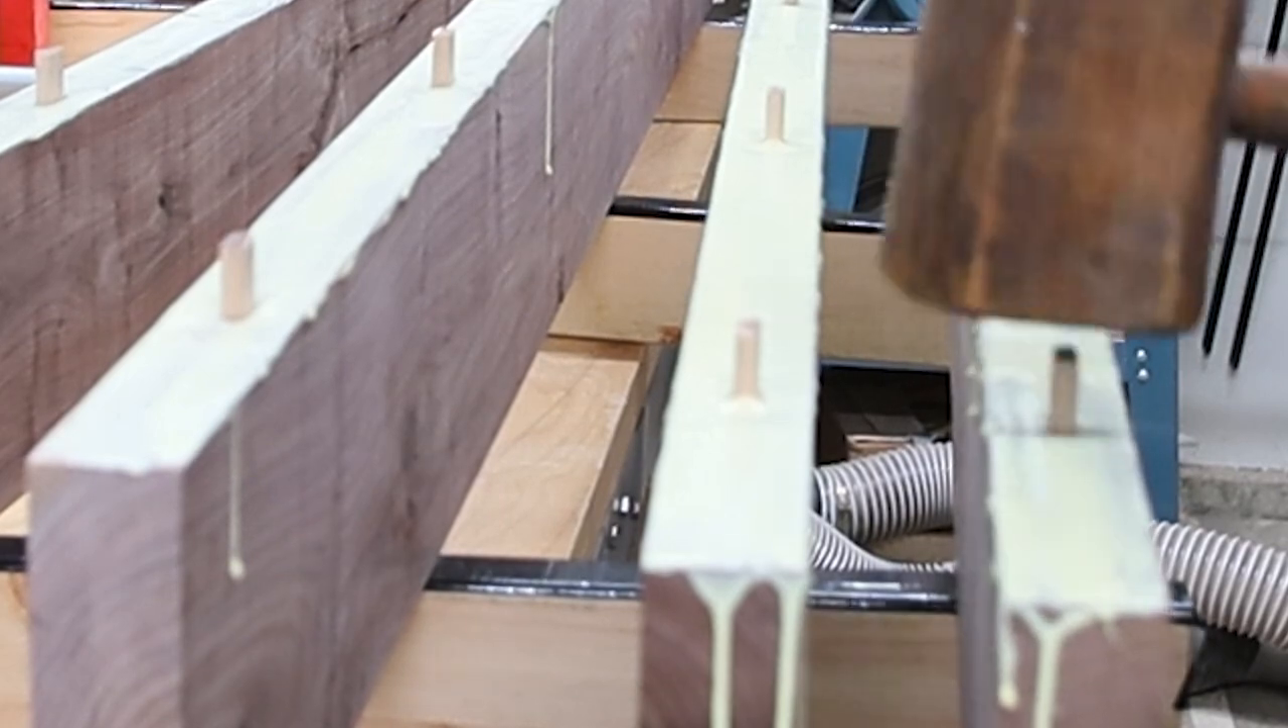Once I had the glue spread around I went ahead and inserted the dominoes into the standard size slots.